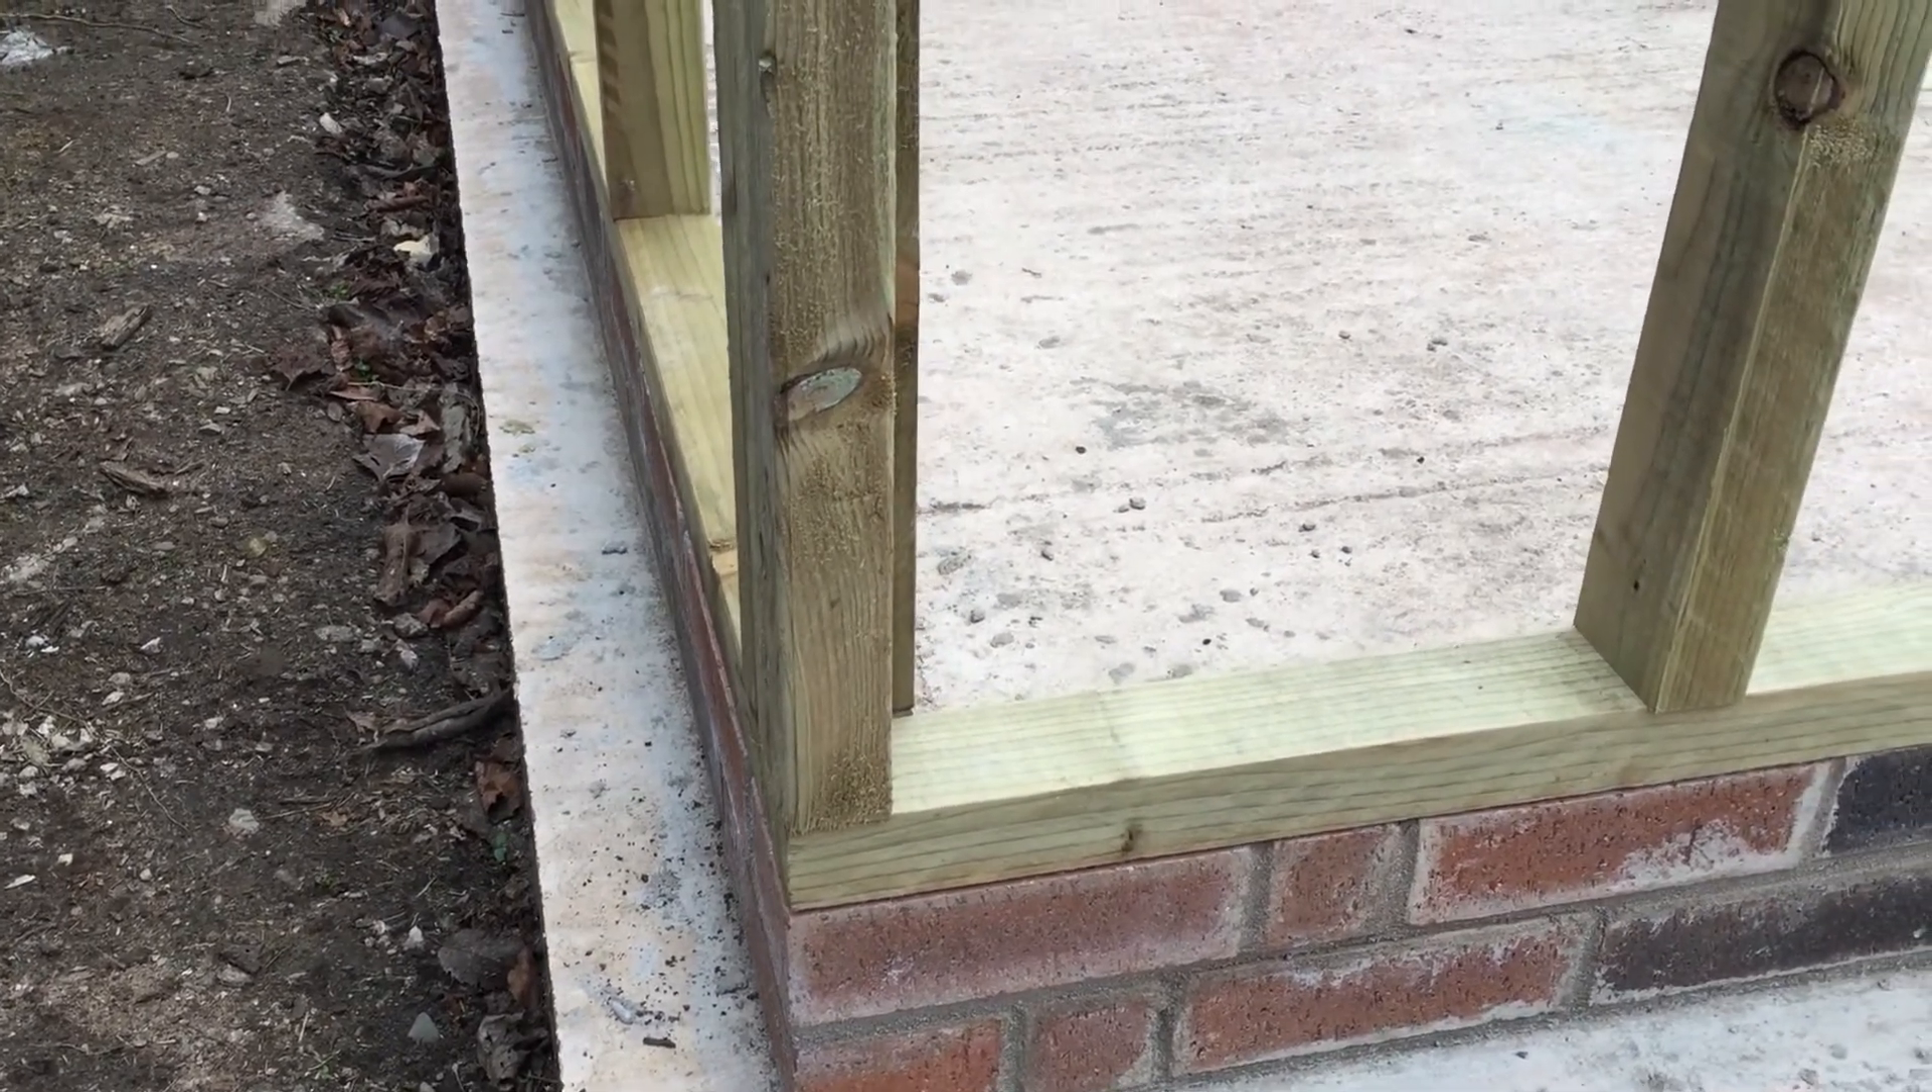You can just about see I've got the framework lined up with the outer edge of the bricks.